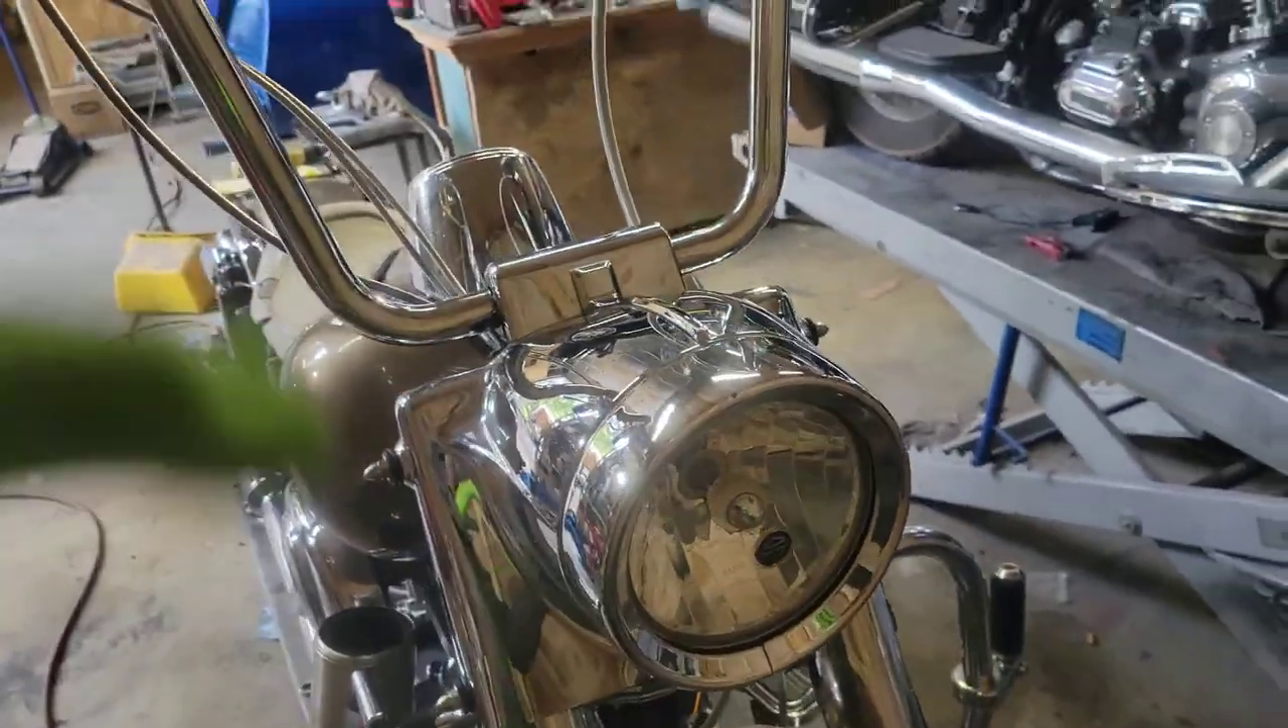We got our headlight back in.